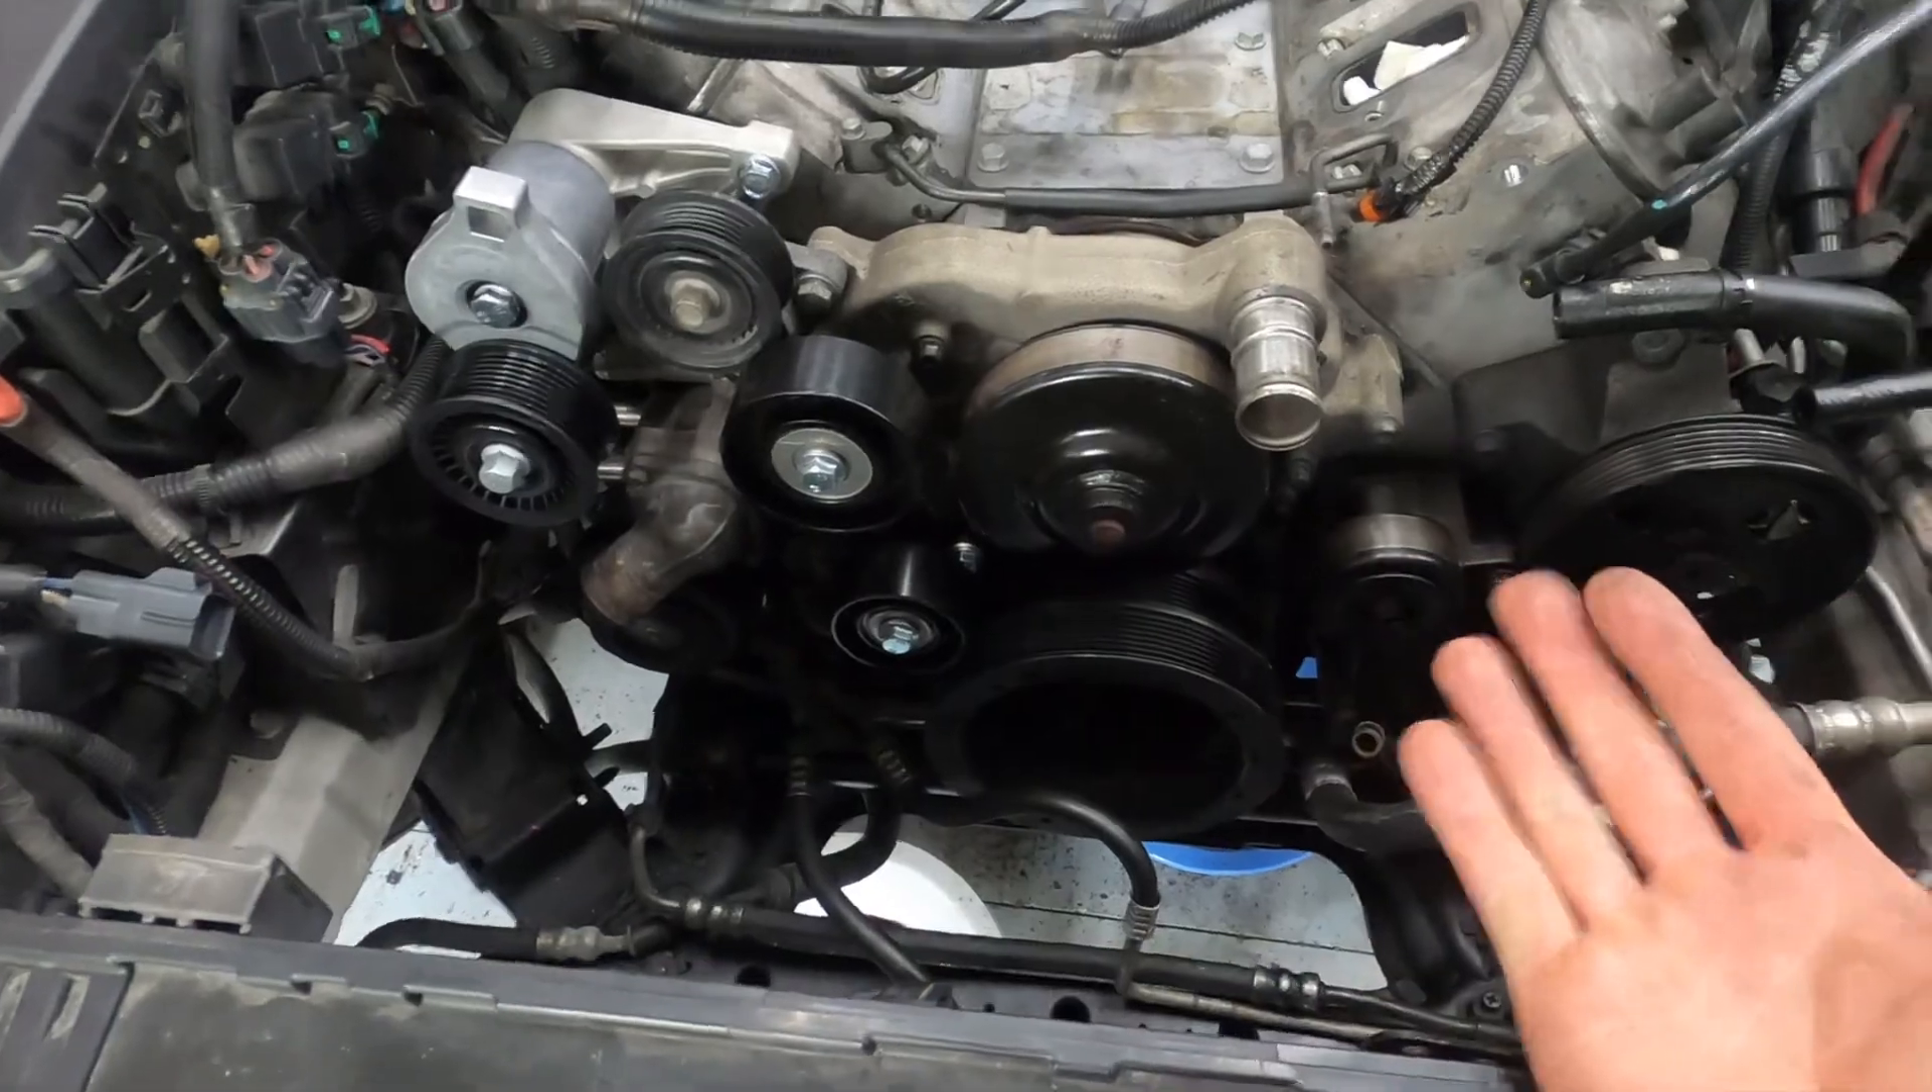All right here's belt drive complete no belt though that's because we don't have the blower on yet and that's coming up soon.